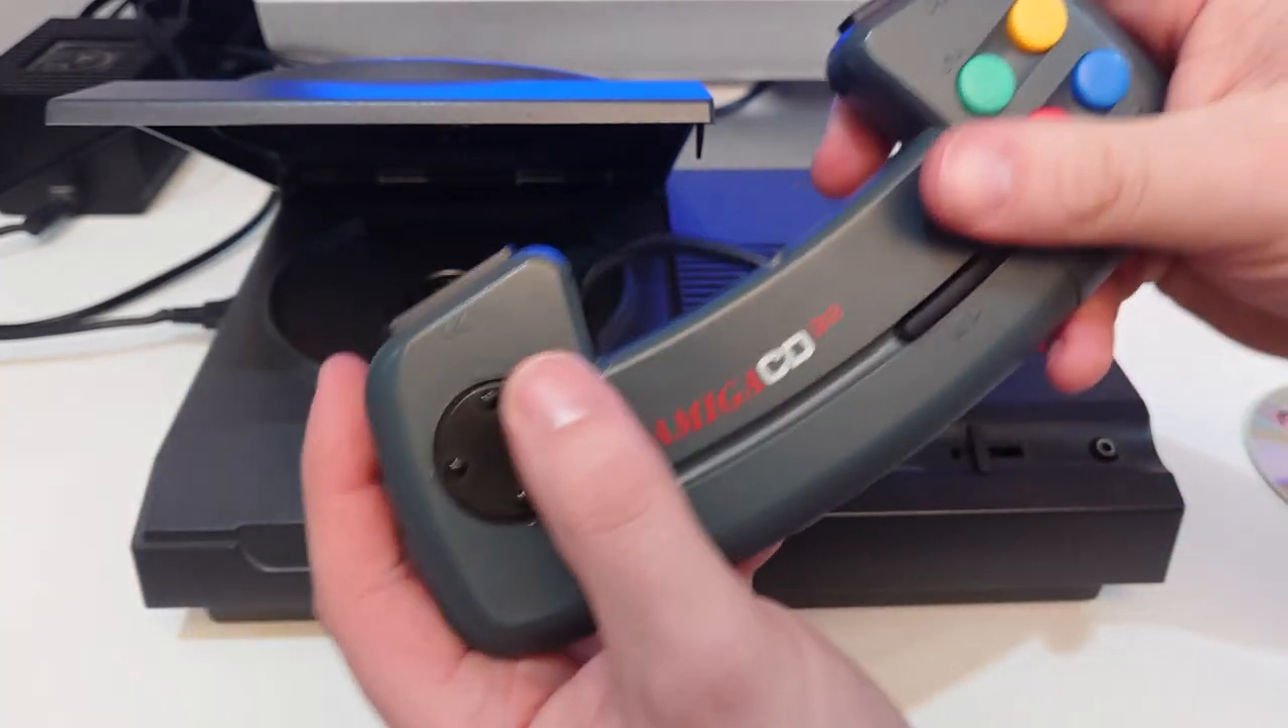So we have the controller back together.